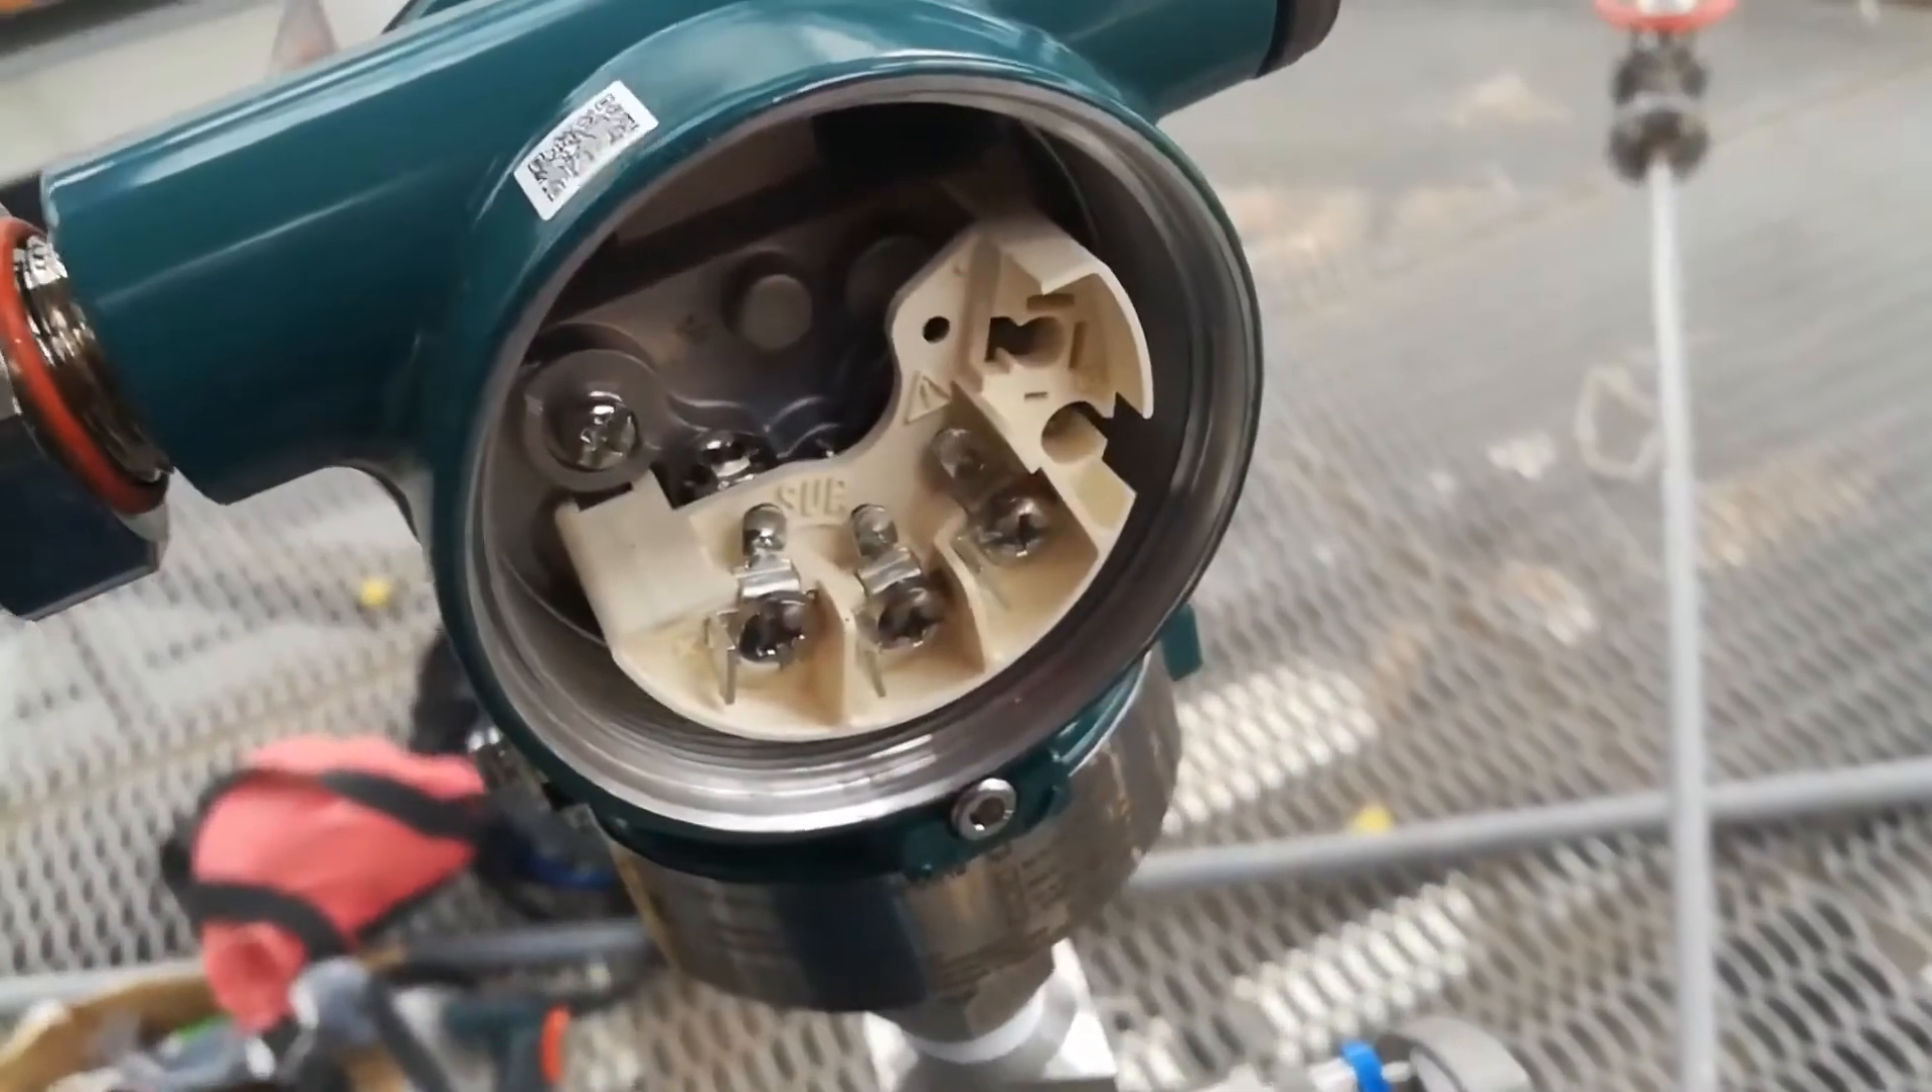I have already removed the terminal block cover.